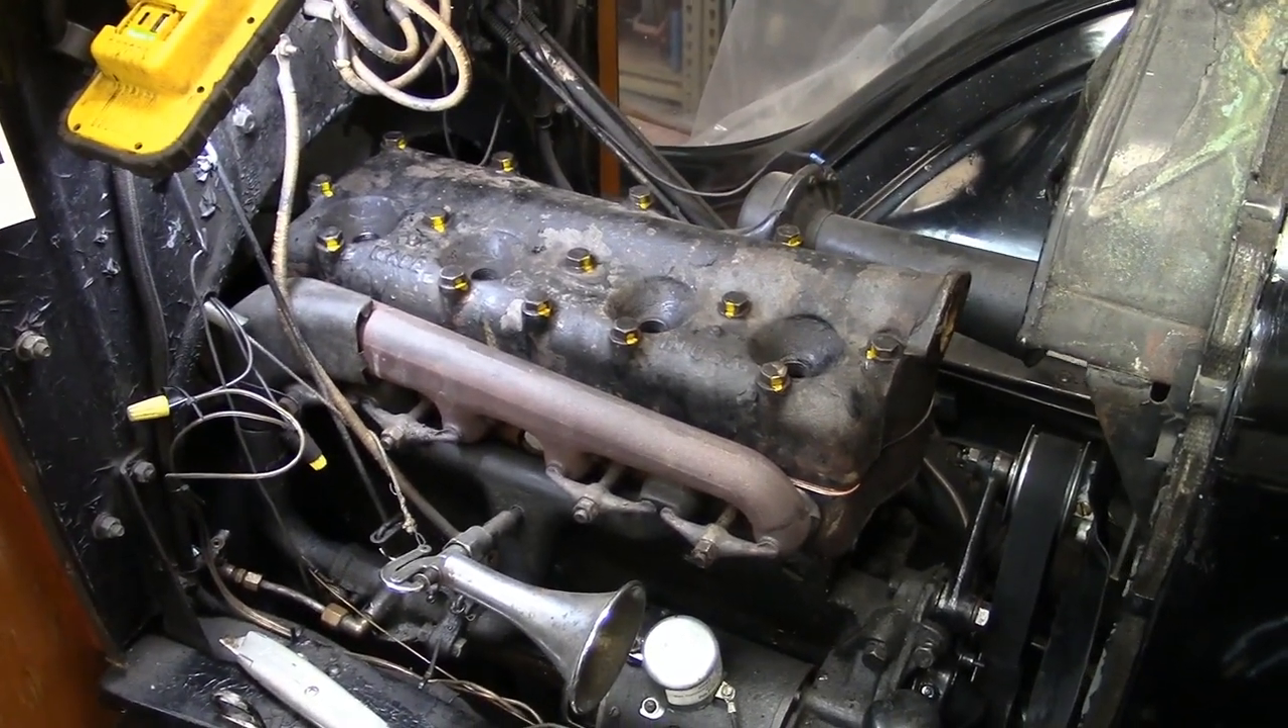The cylinder head is on they were torqued to 25 35 45 and then 50.